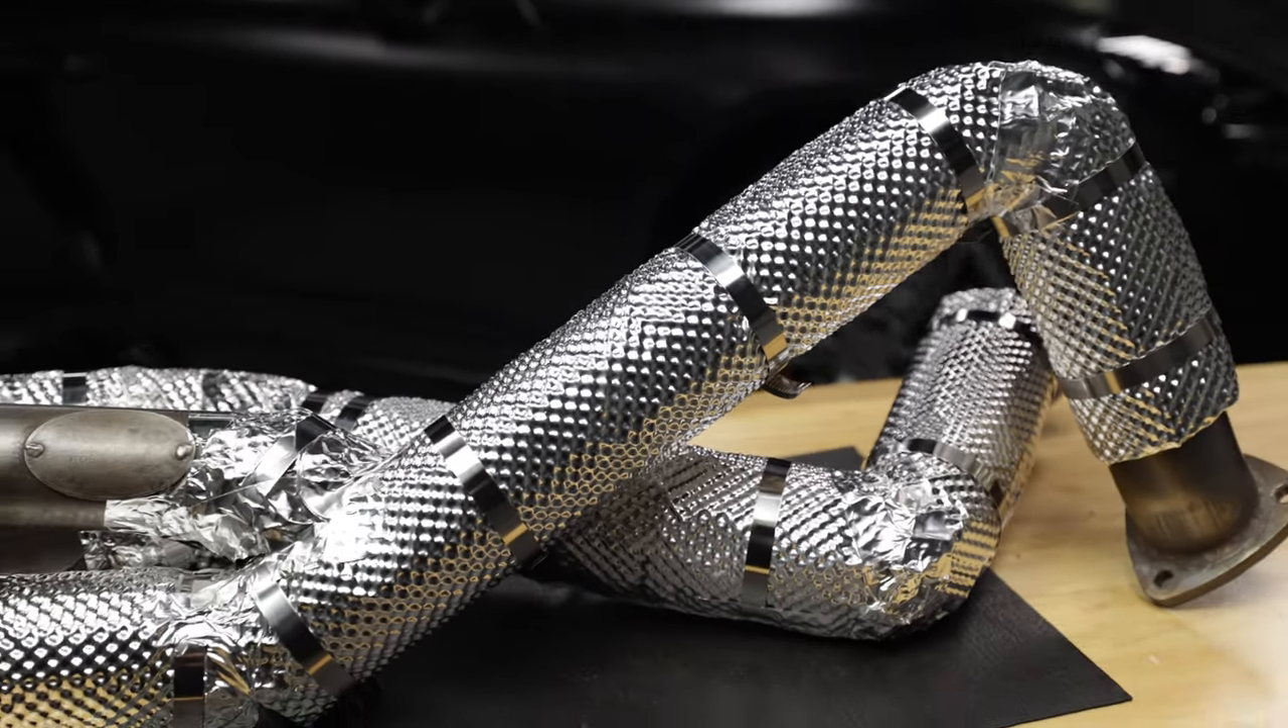All right, we have completed the heat shielding on our over axle pipes.